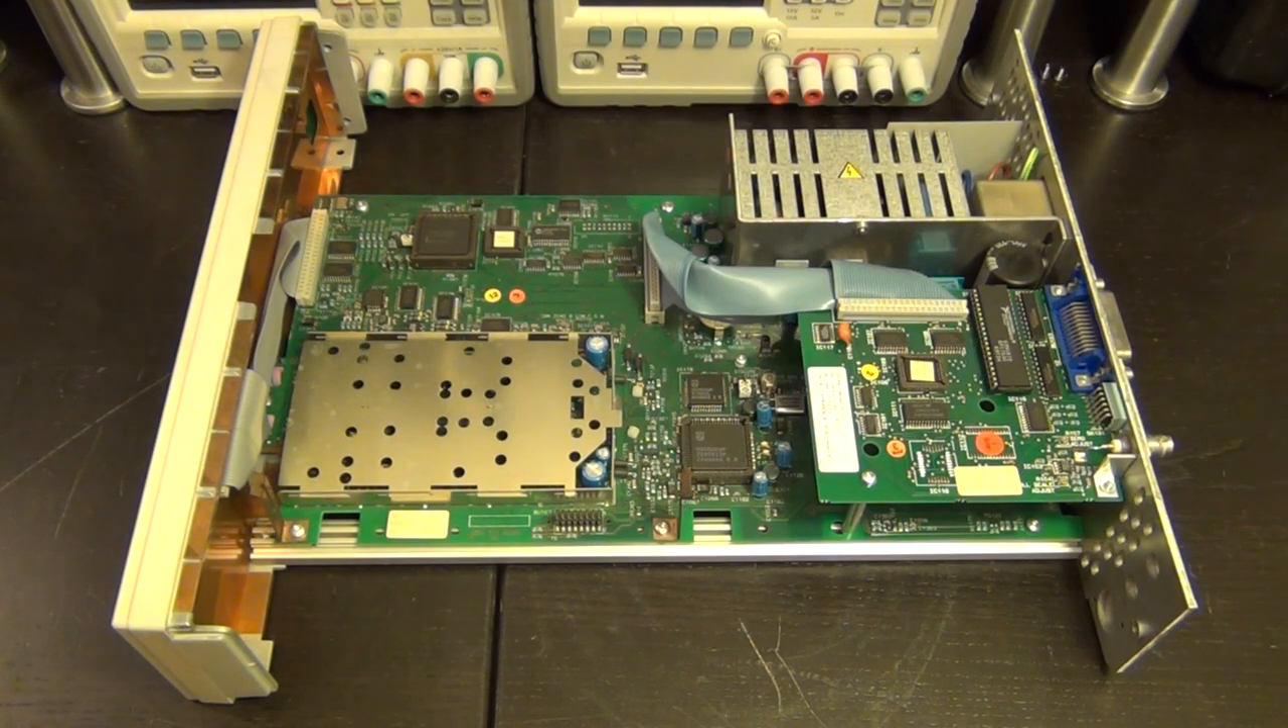I took the cover off and it looks kind of funny without the cover.